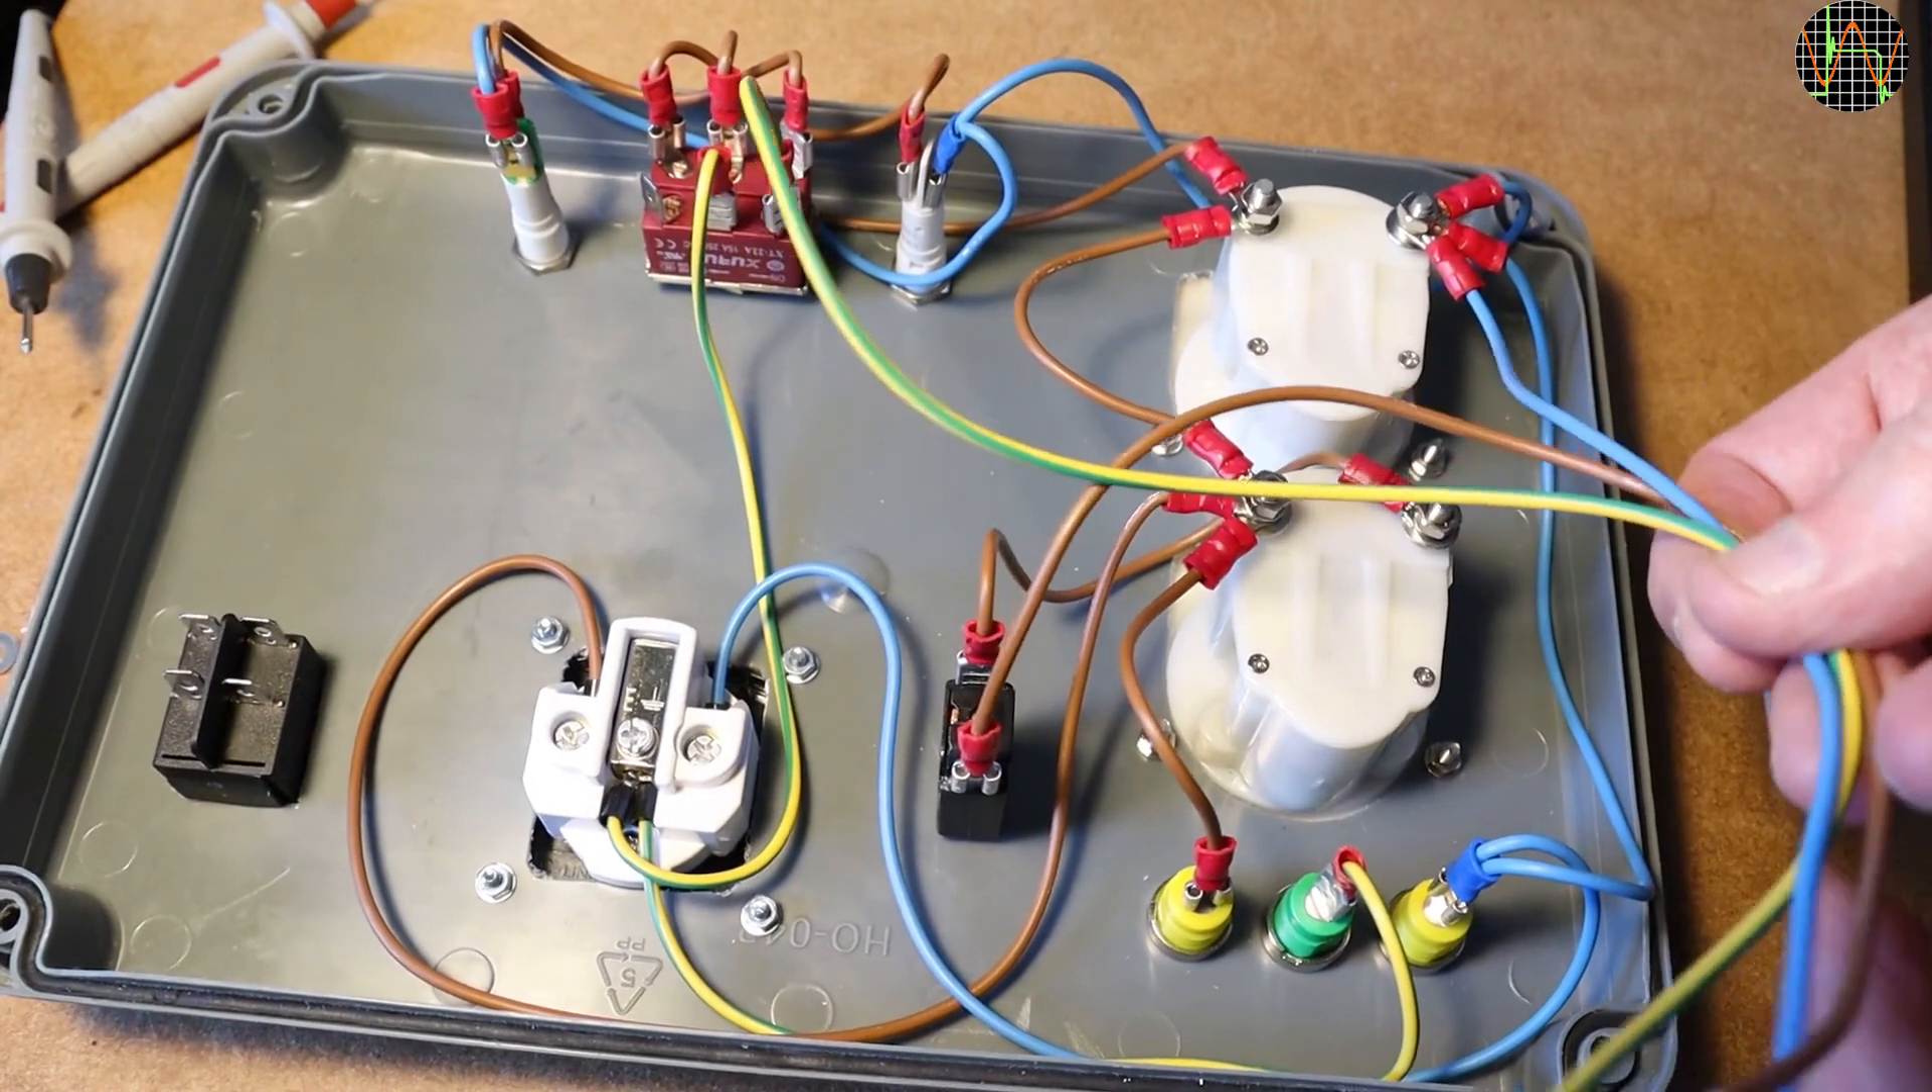On the left you see the main switch for the primary side has no wires yet because, if you recall, these wires have already been prepared as part of the transformer installation.